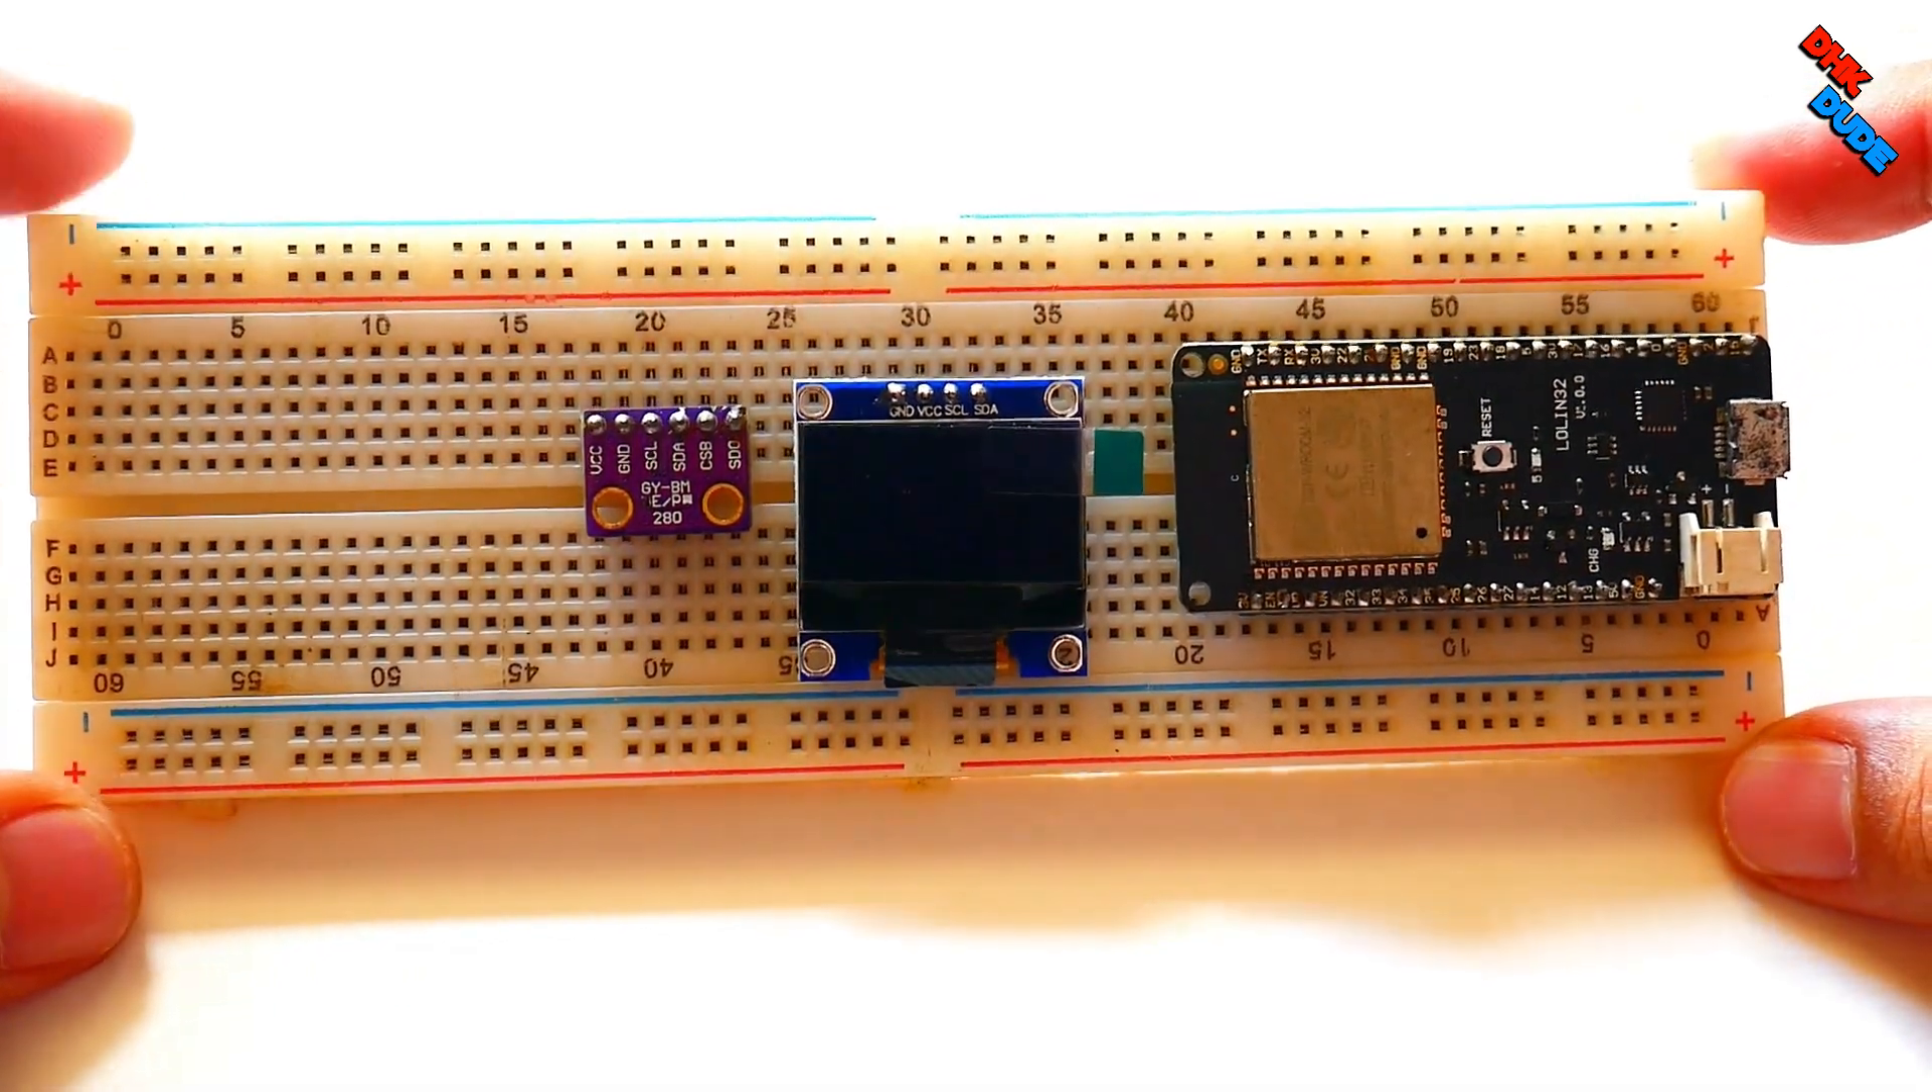So, all three required components installed on the breadboard. We are now ready to connect them using jumper wires.